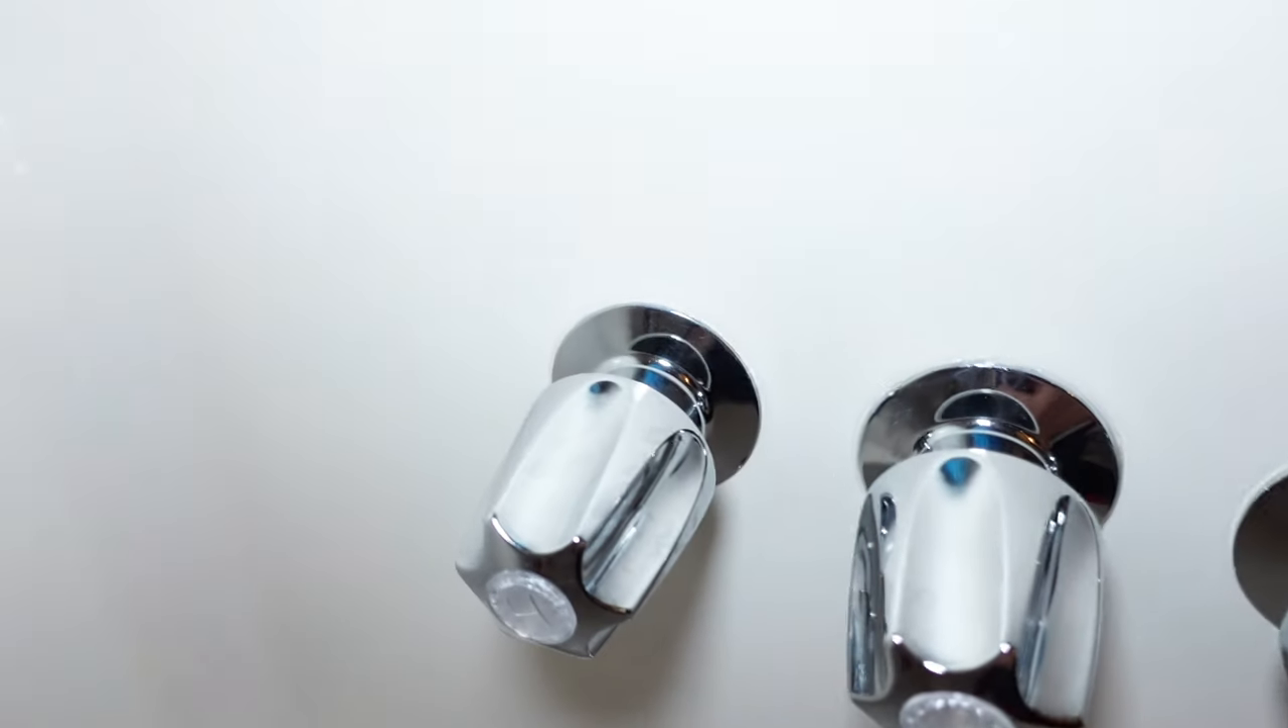We already did the handles on the bathtub those are fully replaced.